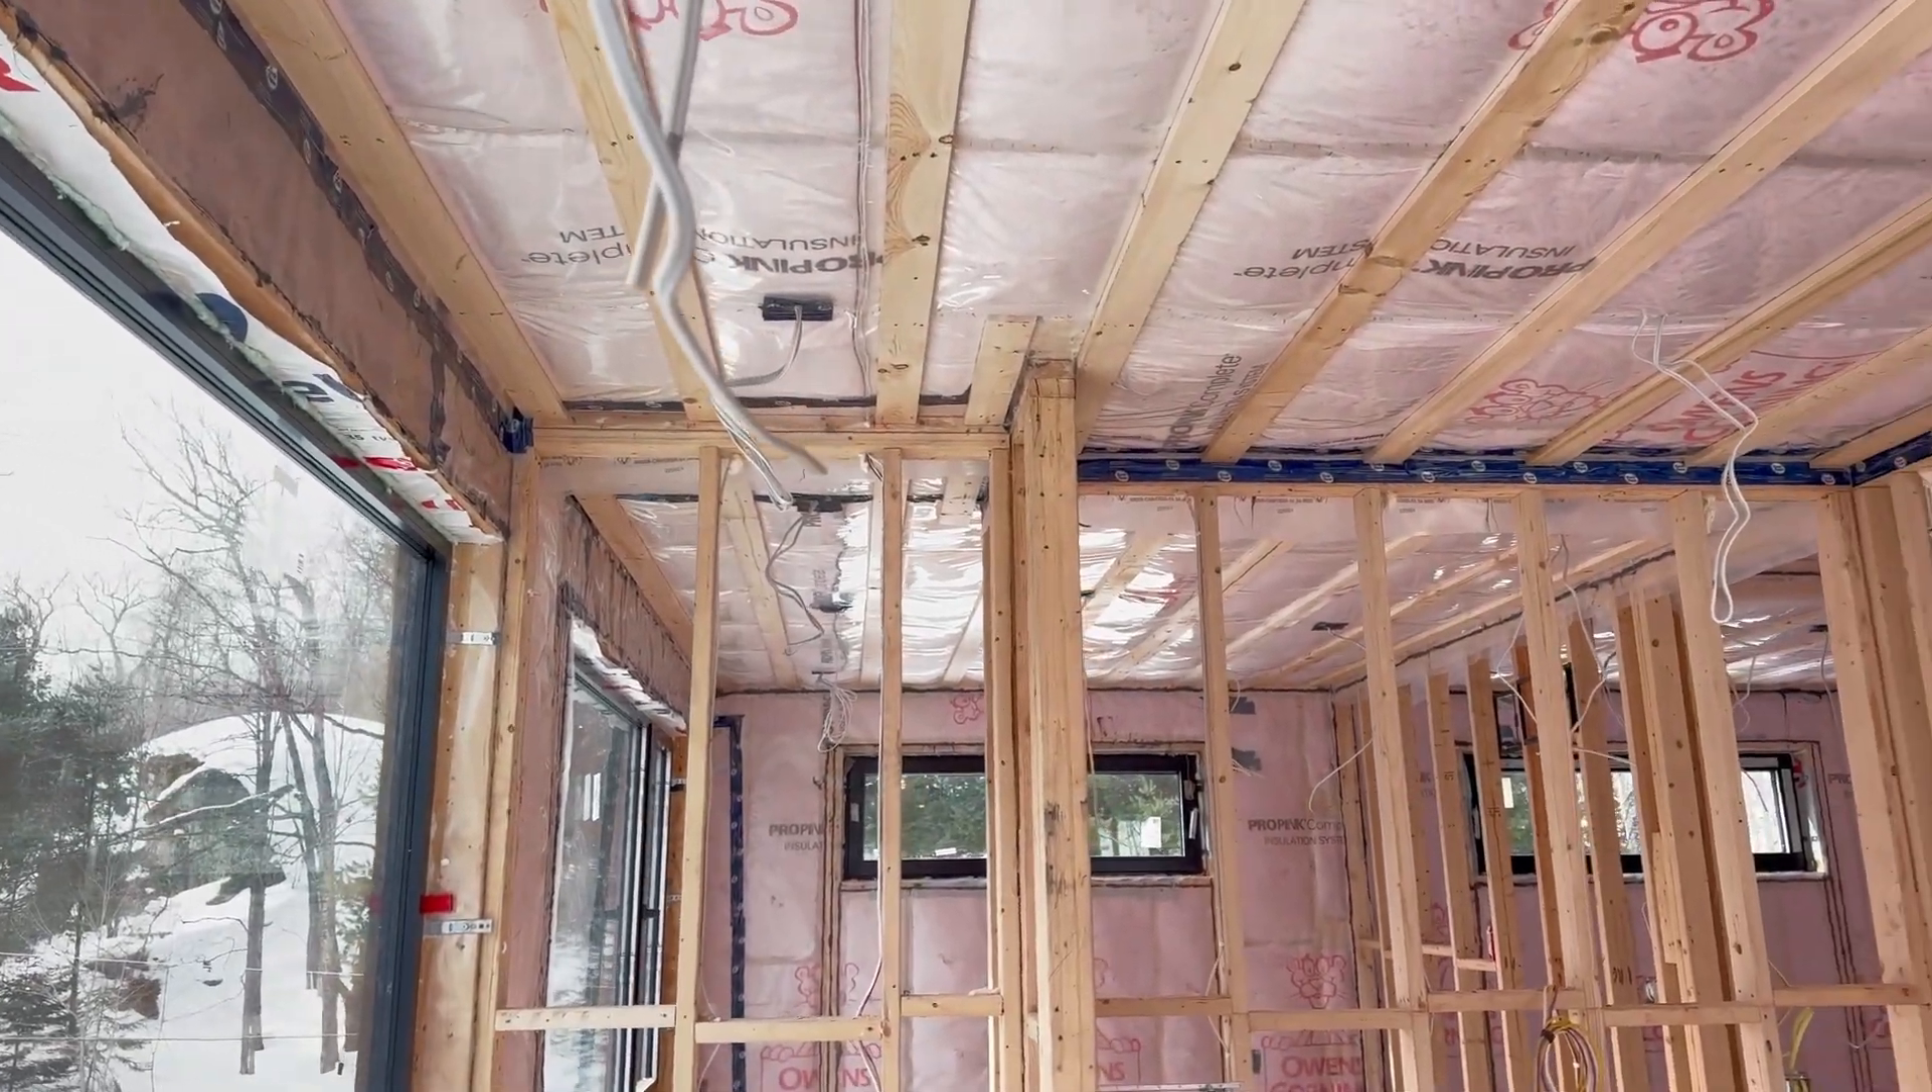This is a bunkie with two small bedrooms above a garage and as you can see all the wires have been pulled and the ceiling and walls have been insulated.